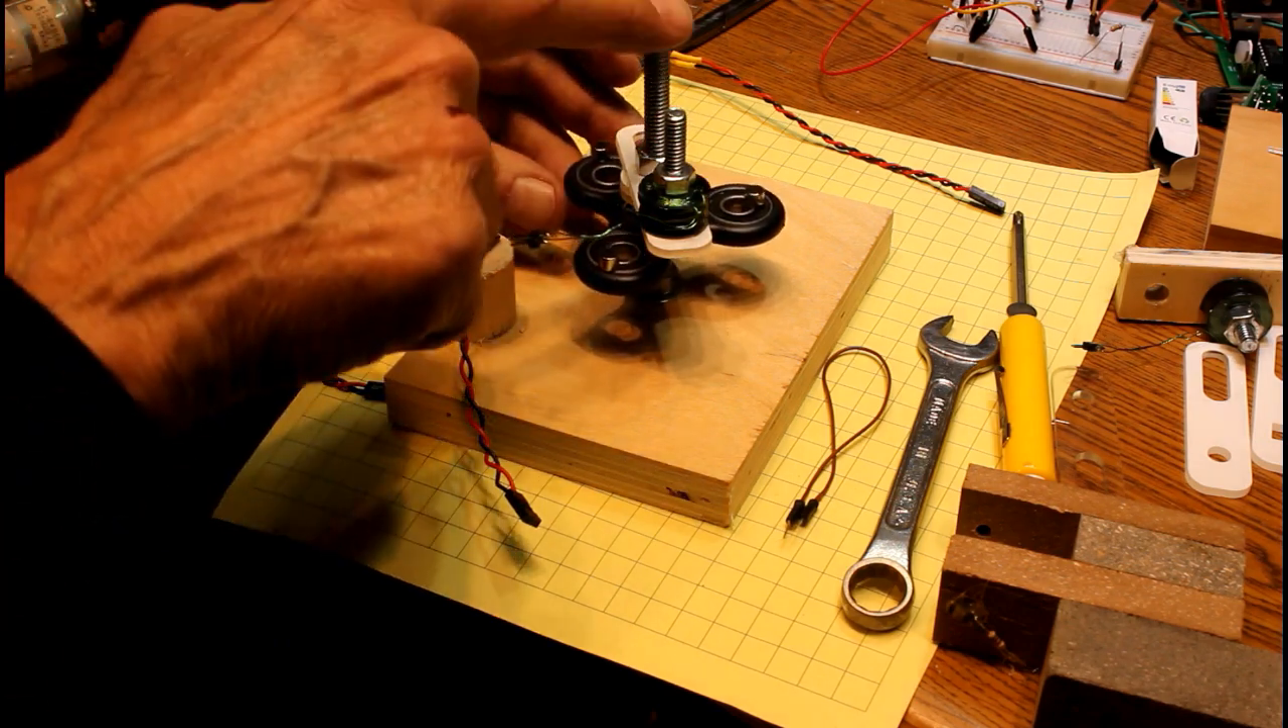I've got the the fidget spinner down here bolted to this upright bolt.